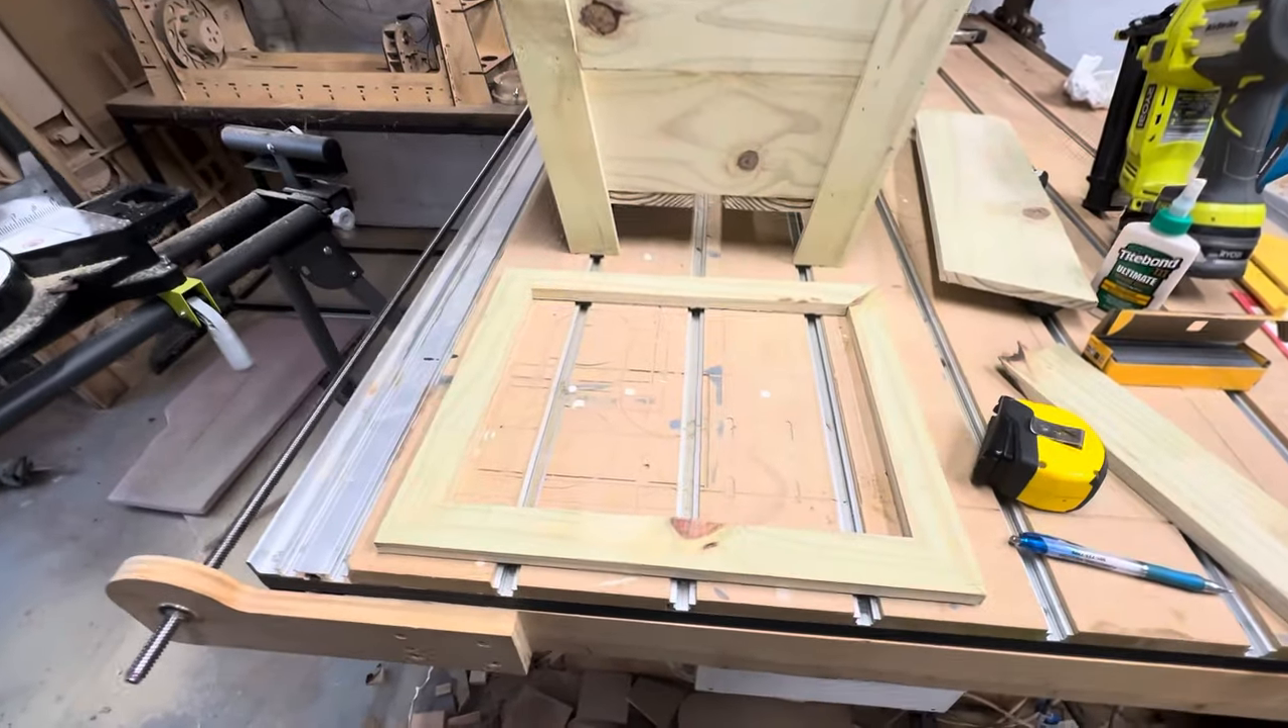Now we have the top put together with that last long piece of uh of stock that we had.